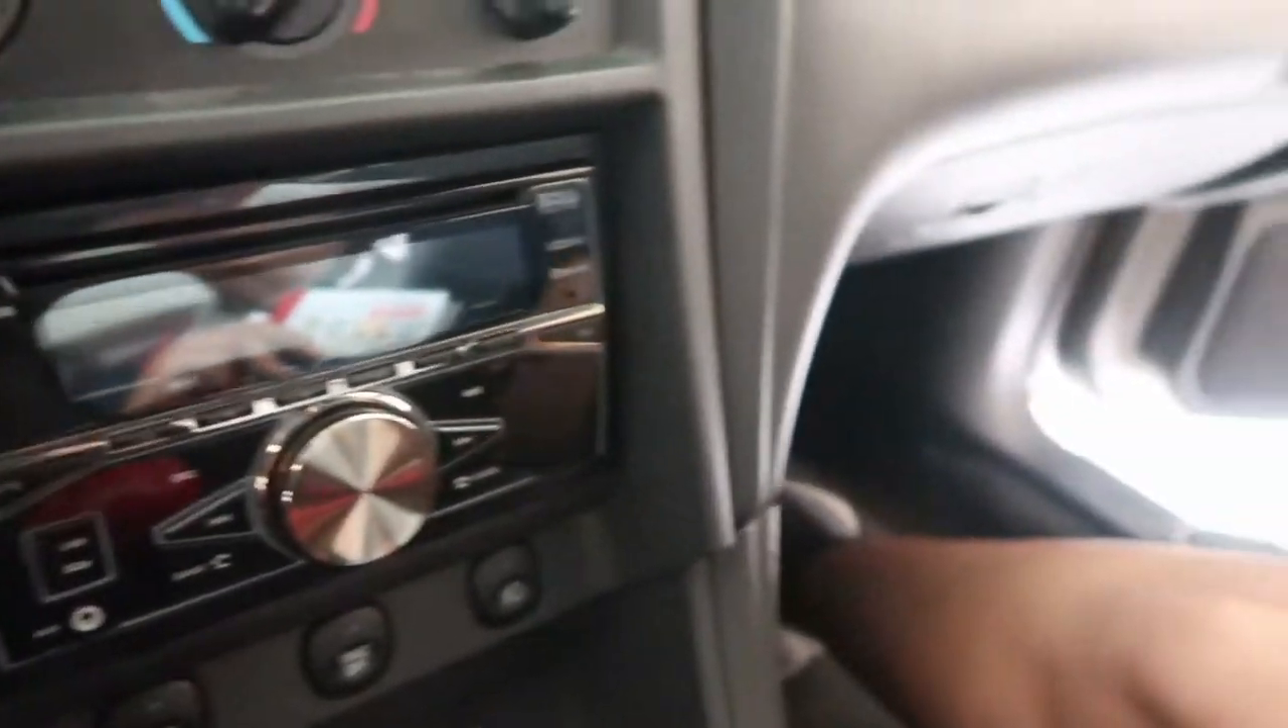As you can see We got the Radio Installed.